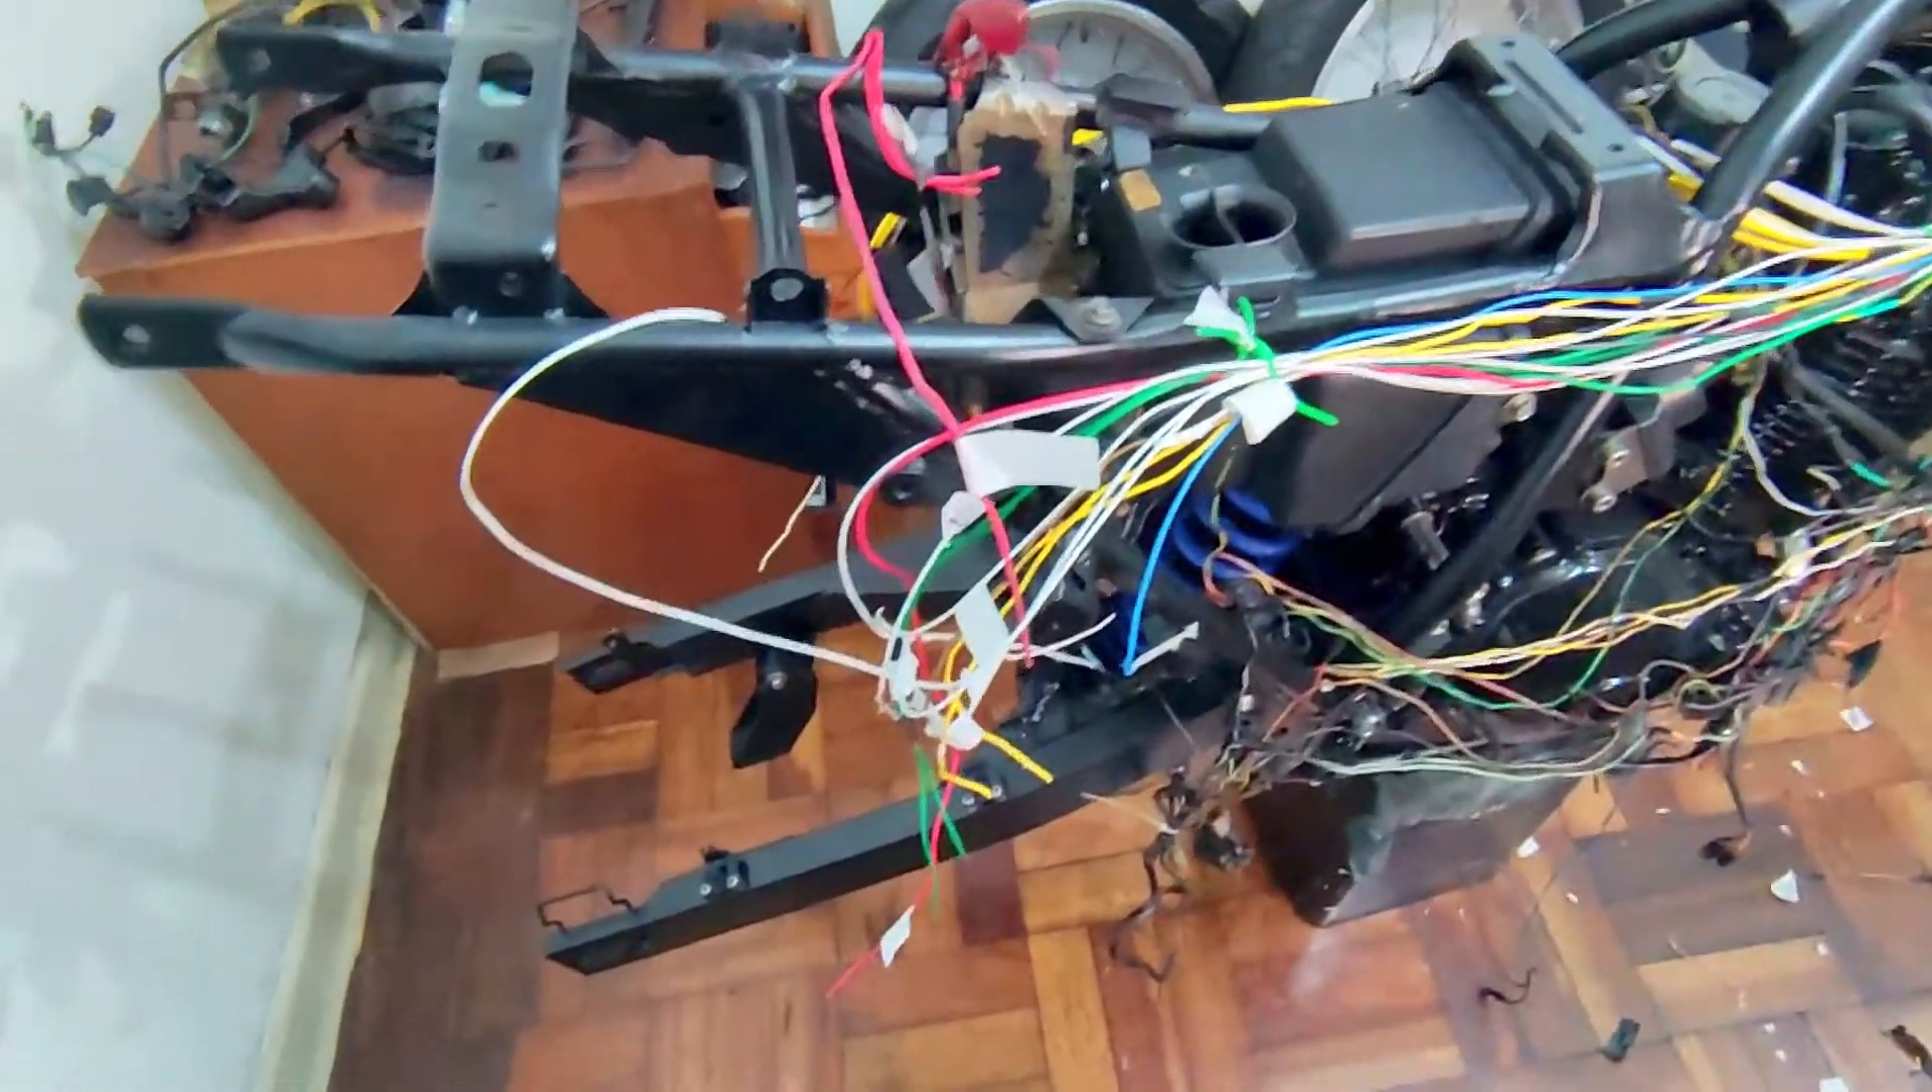A parte de trás da moto já está com todos os cabos passados, falta conectores também.